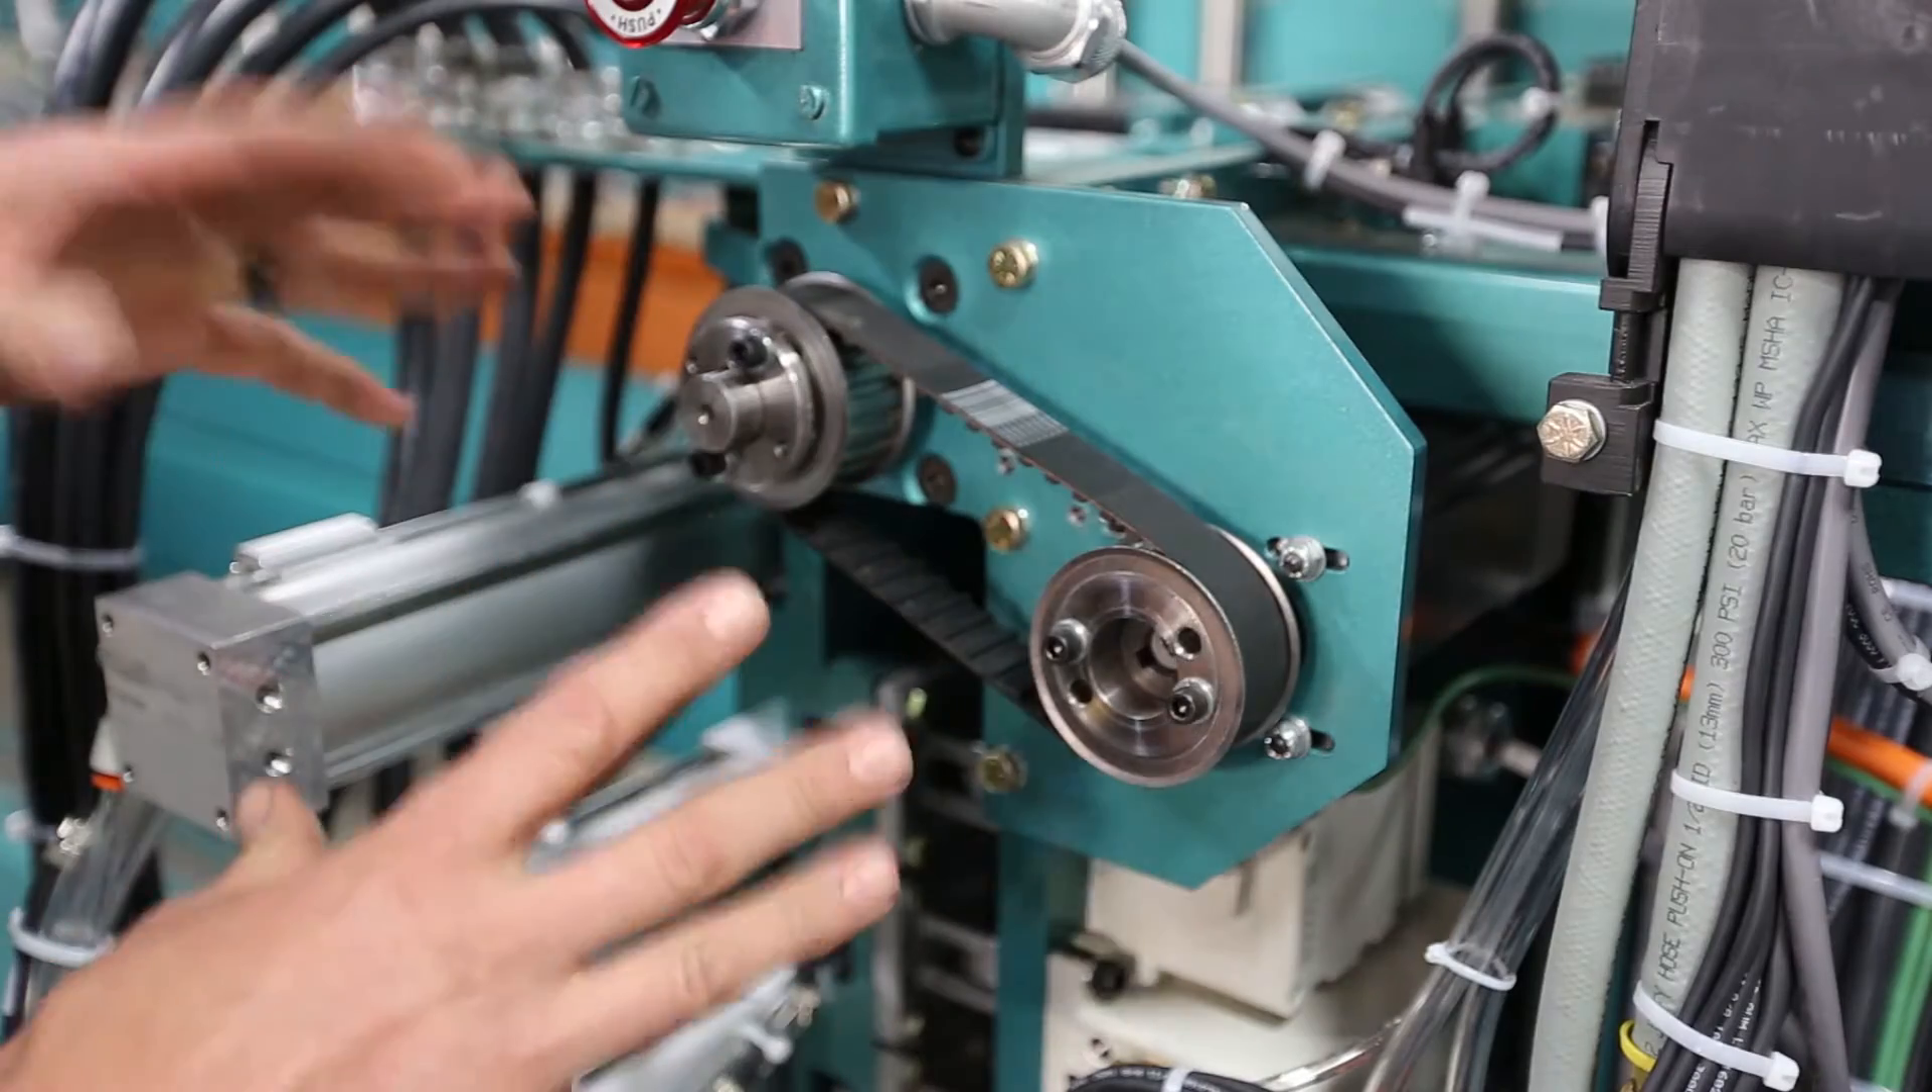This is your z -axis pulley and I already have the guard removed.